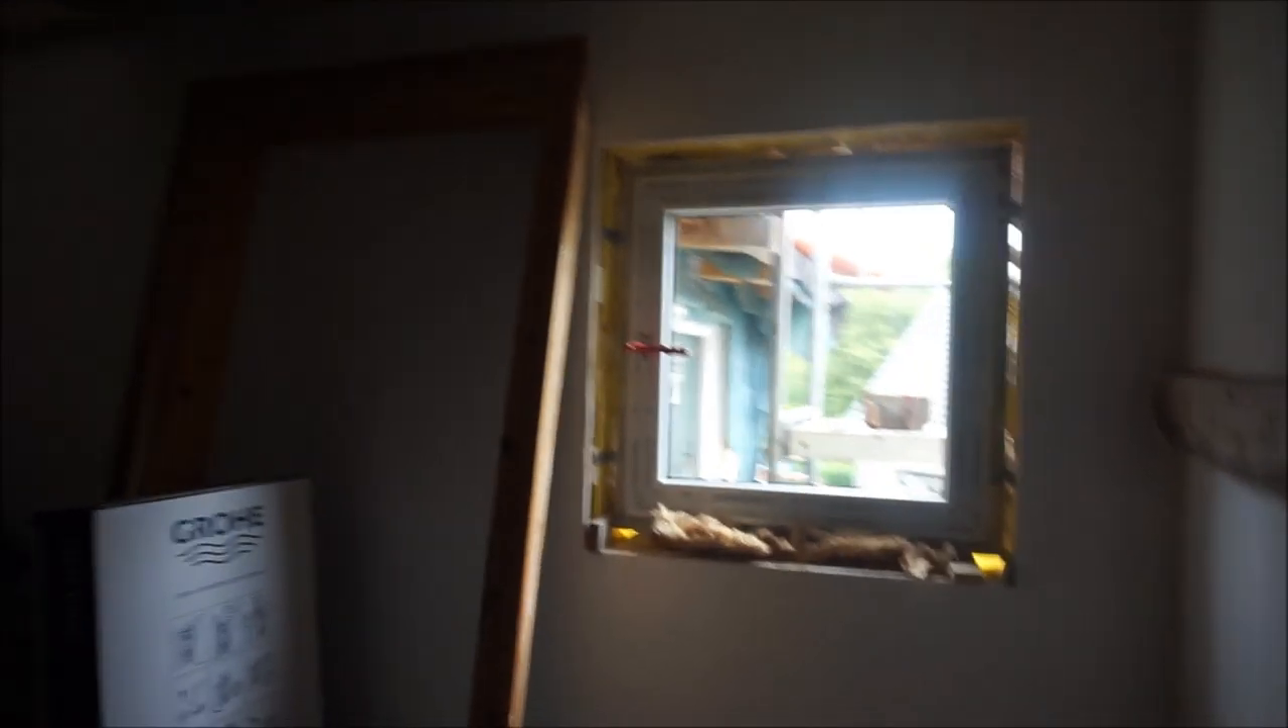Also hier im Flur ist jetzt auch das Fenster drin.